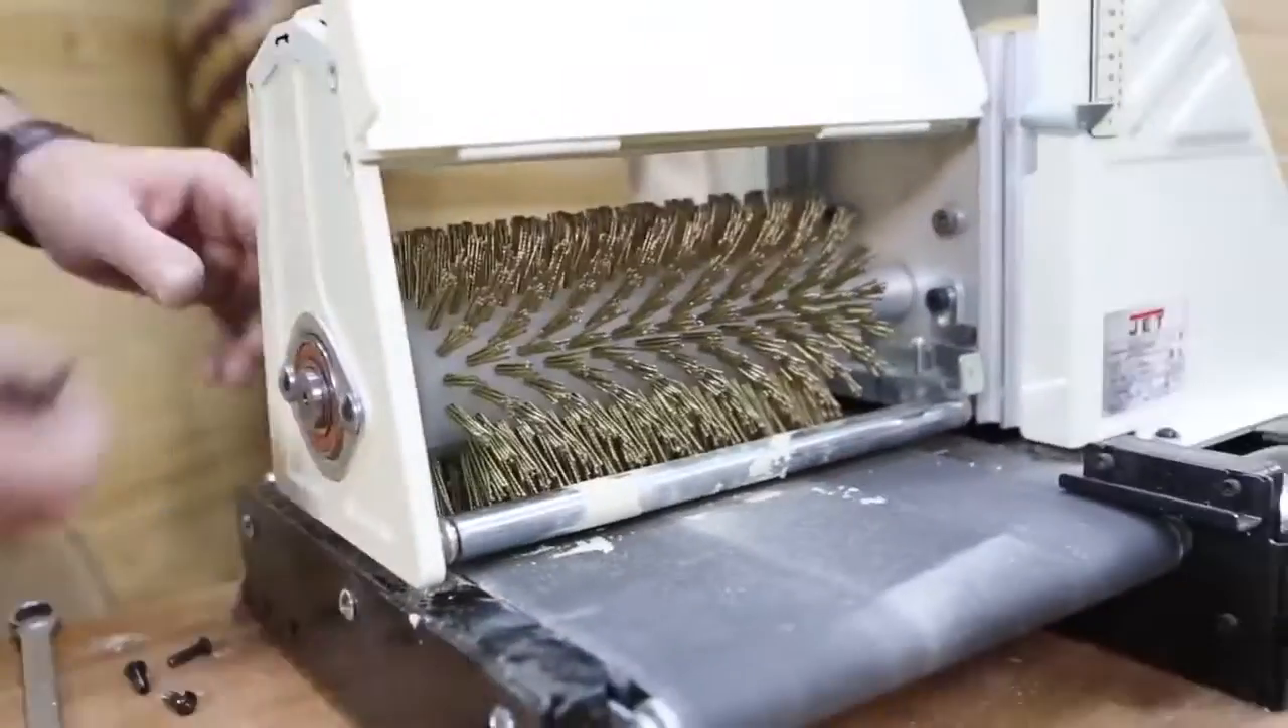Все, вал у нас стоит на месте.